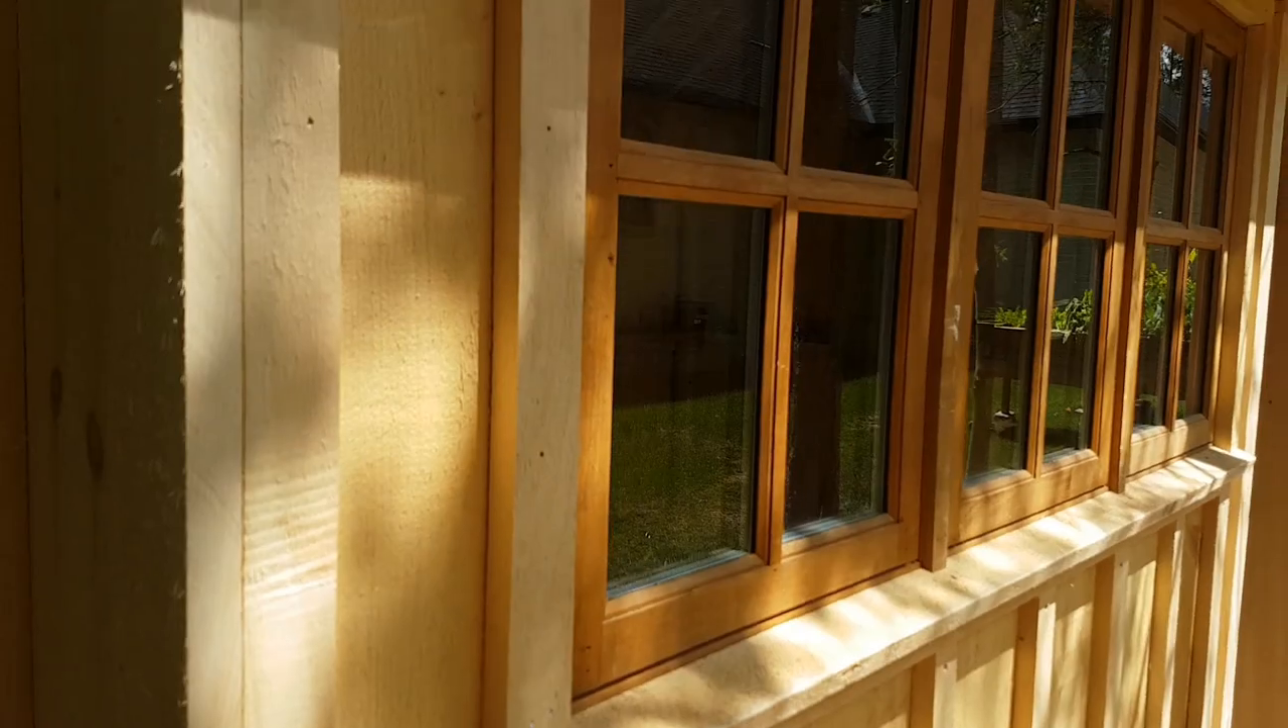The window sill is in. The framing is done. The framing is done.